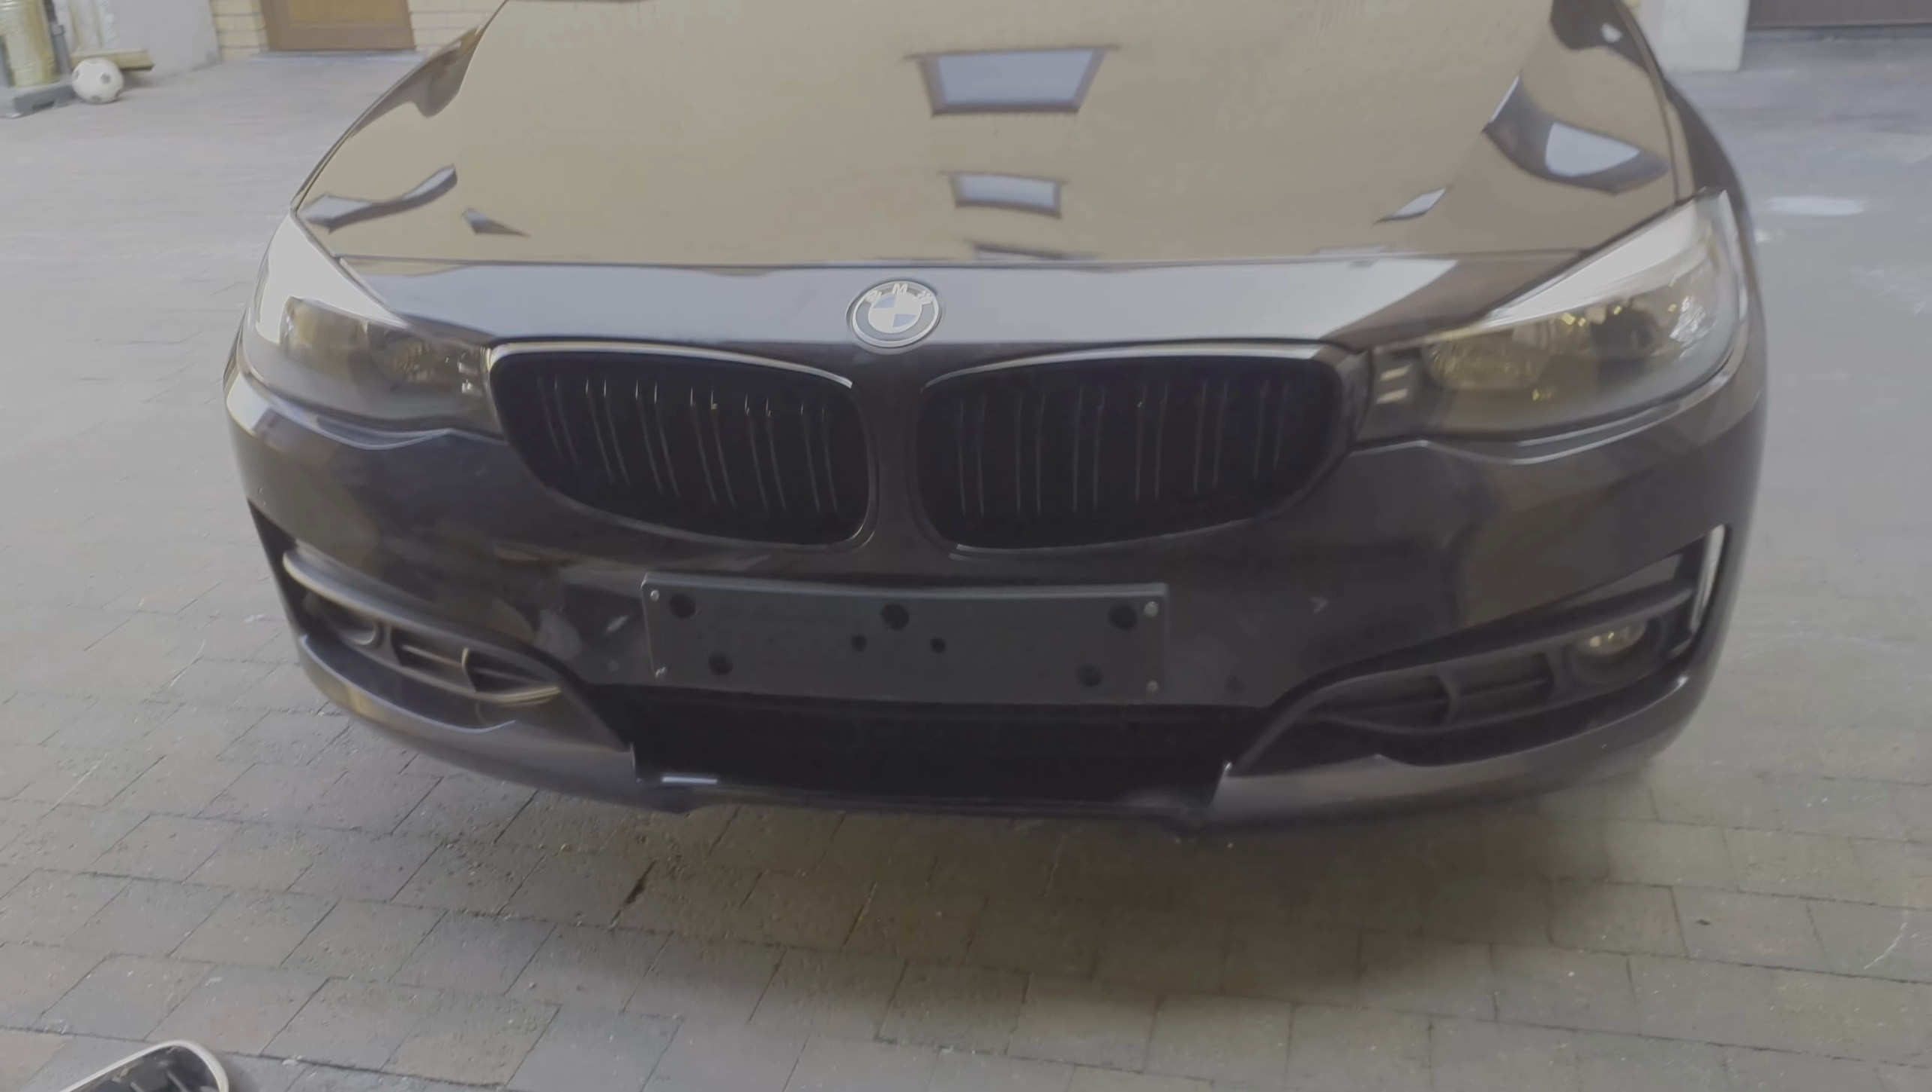Ну вот финишные решетки готовы установил на все про все ушло 15 минут.